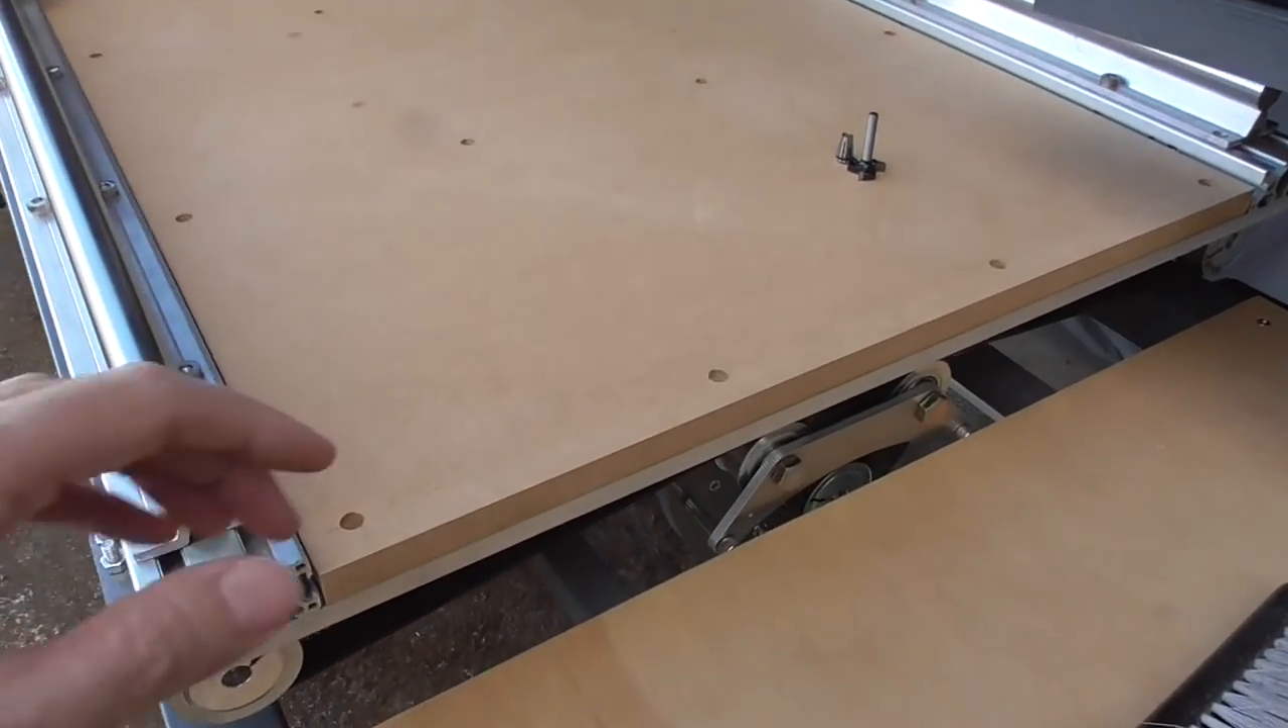I have that wasteboard stuck on there now I decided to make it come all the way to this end.